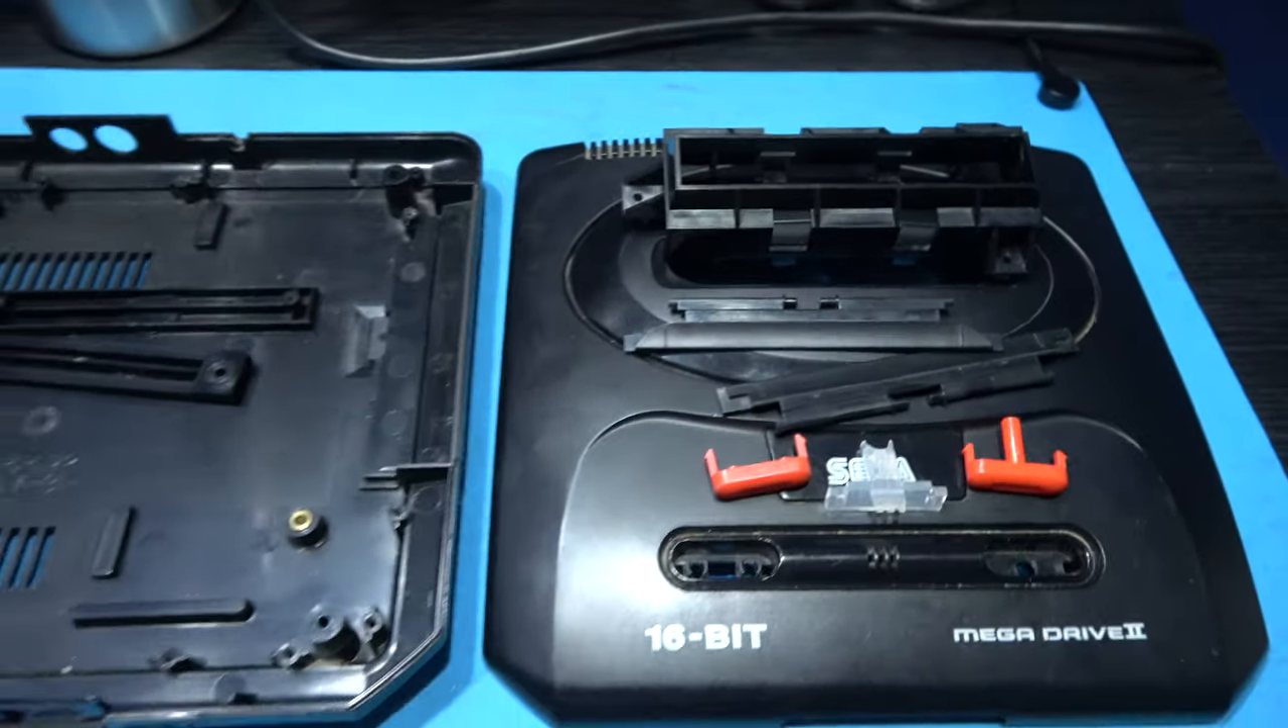That's the Mega Drive's upper and lower case, all dismantled and stripped.